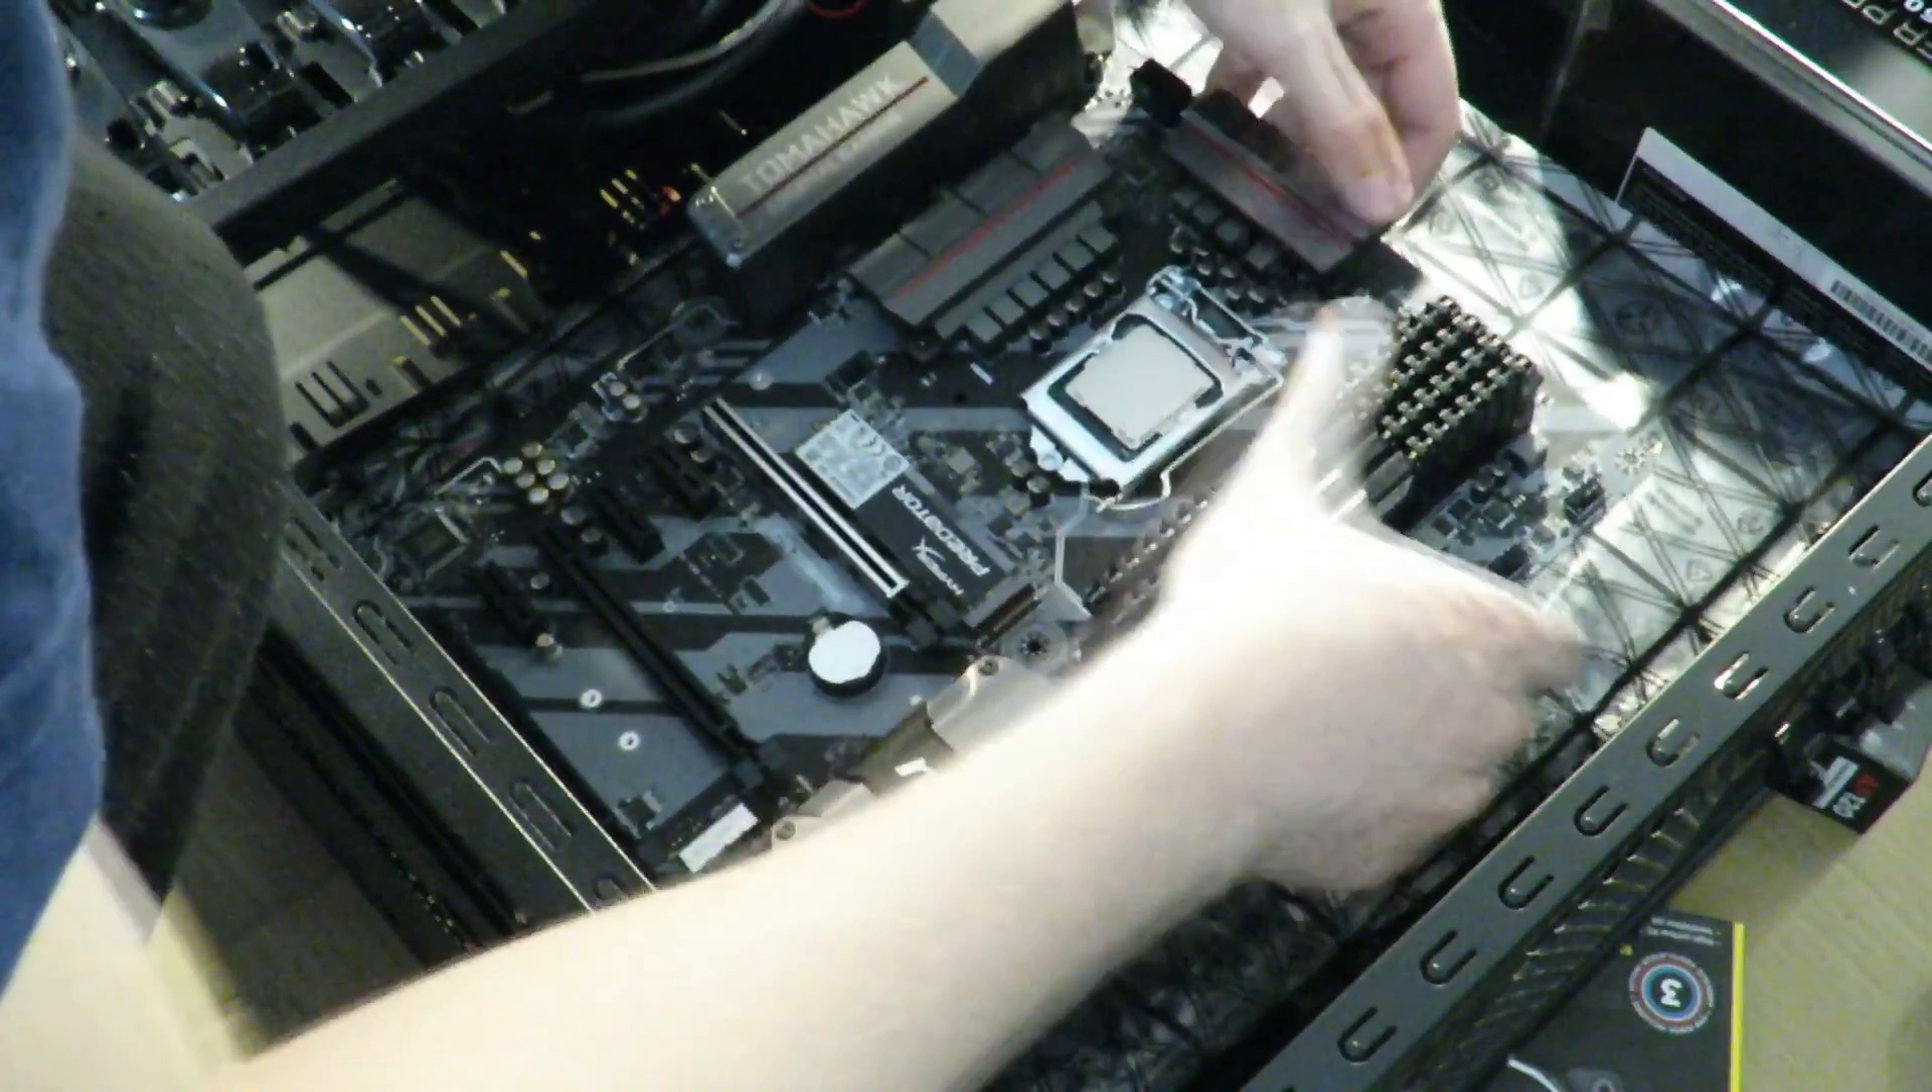I've still got the CPU in there. I've still got the RAM in there.